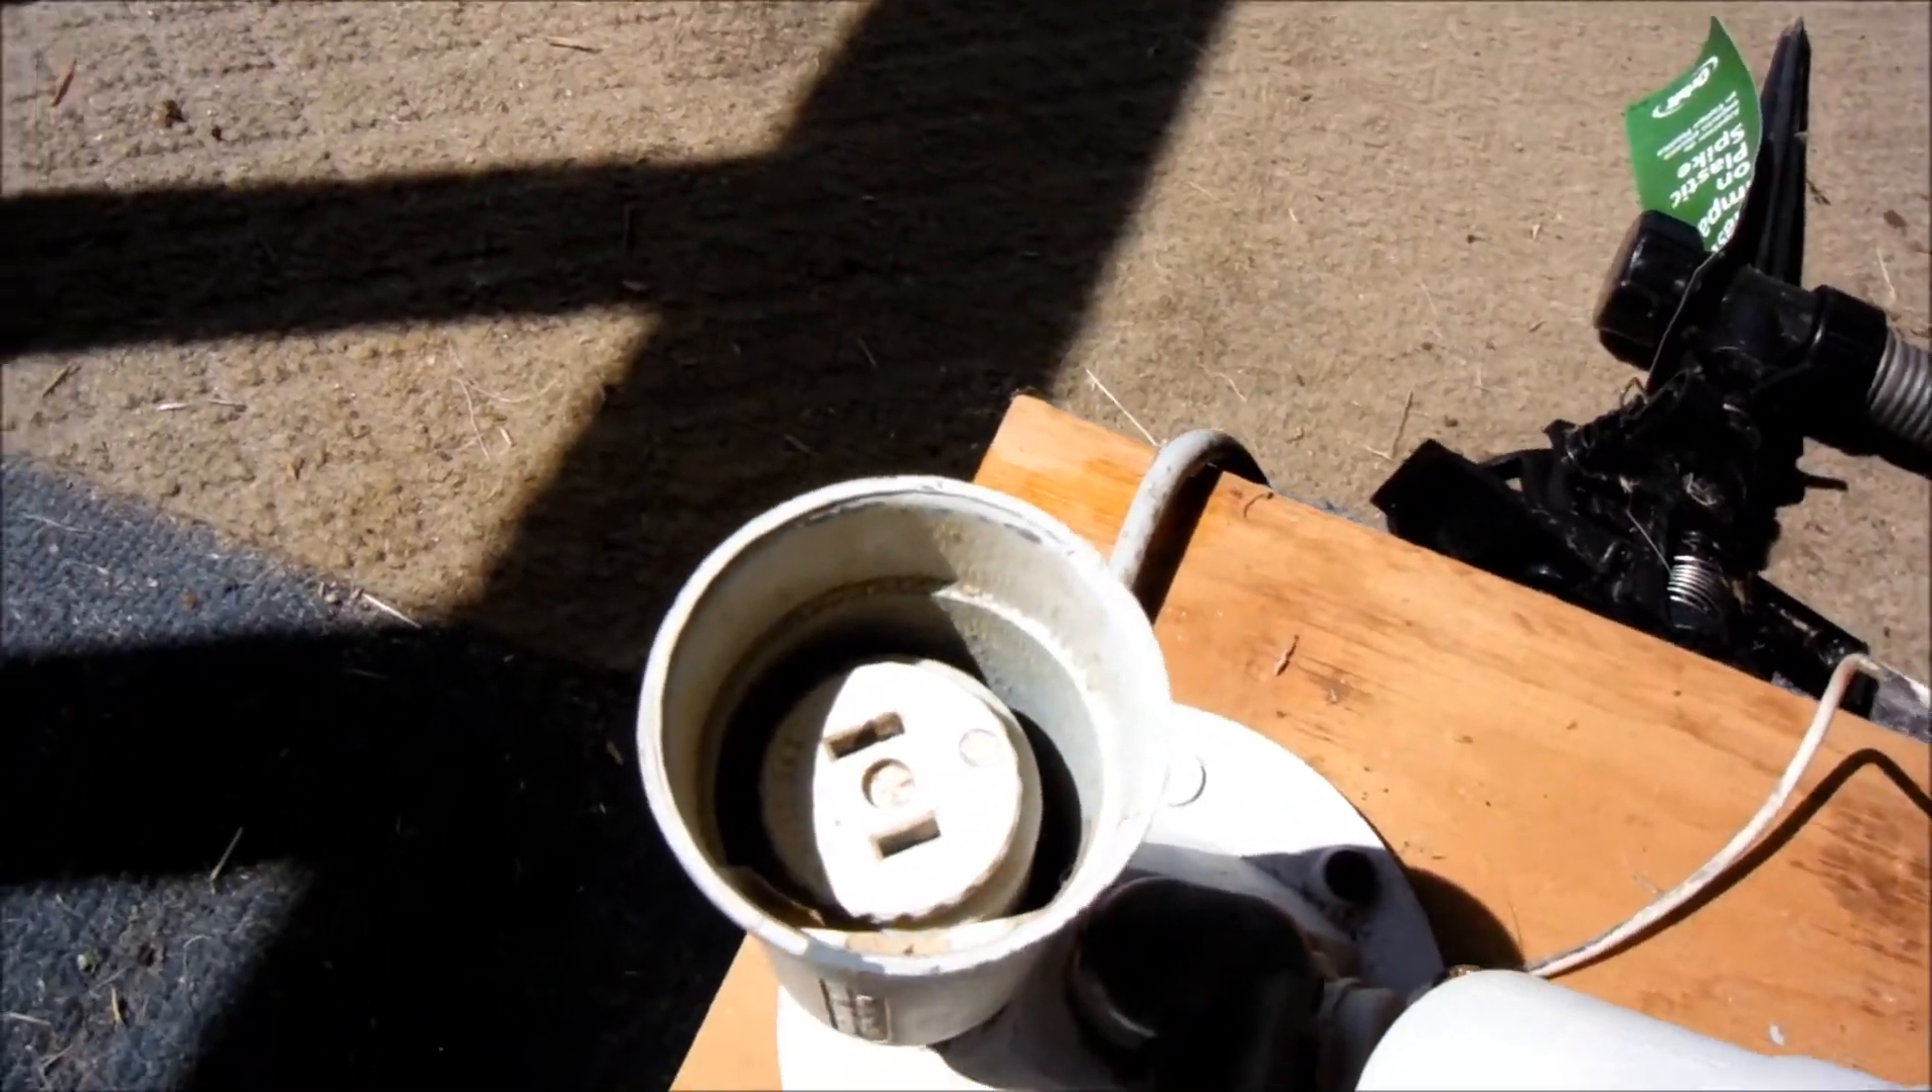Here I have put in a socket in what was supposed to be a light bulb outlet.